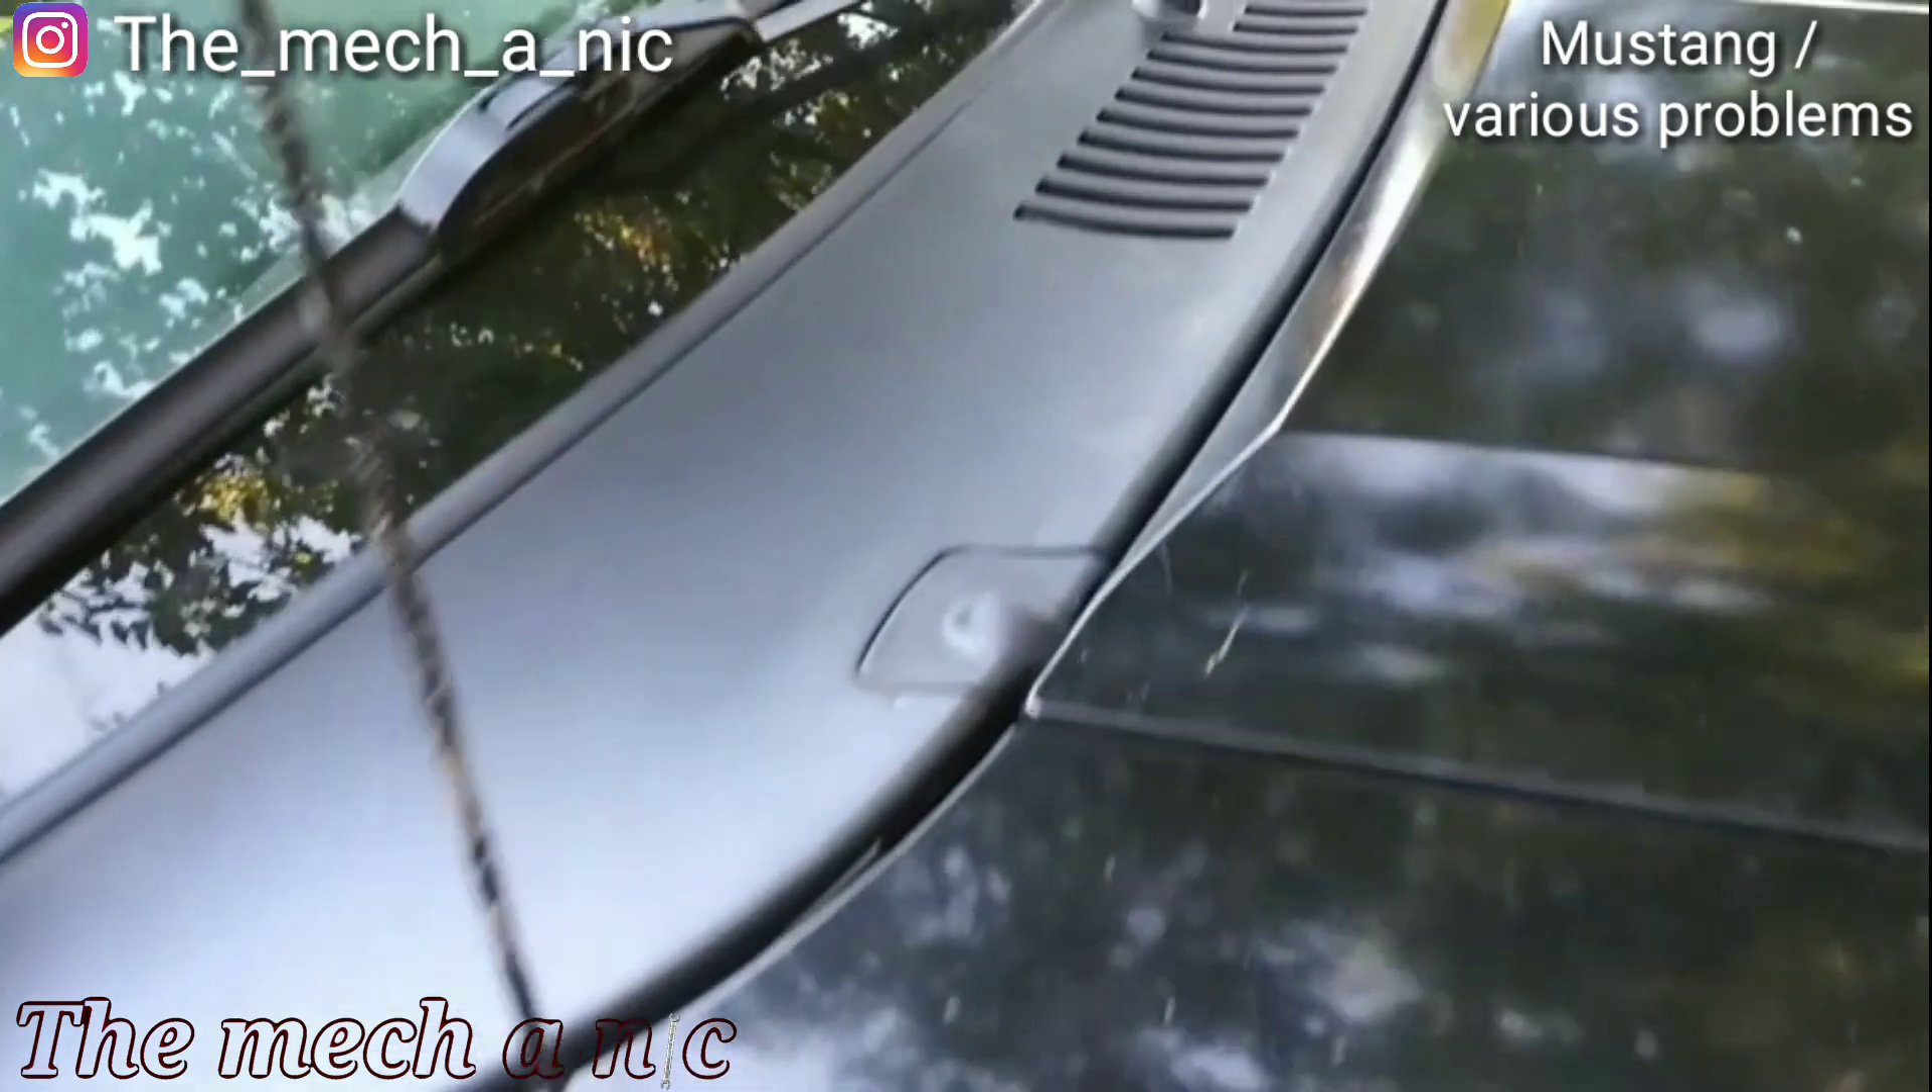I'm all done putting this piece of plastic underneath the wipers here.